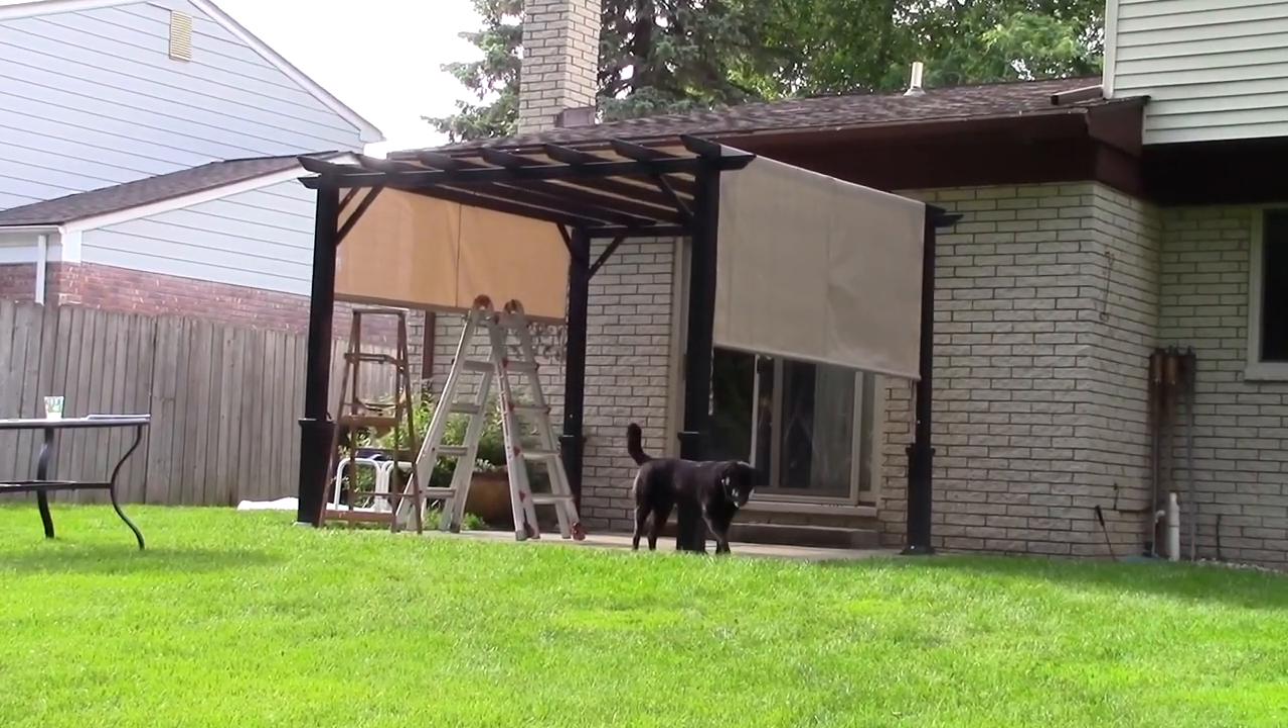And the canopy is up.